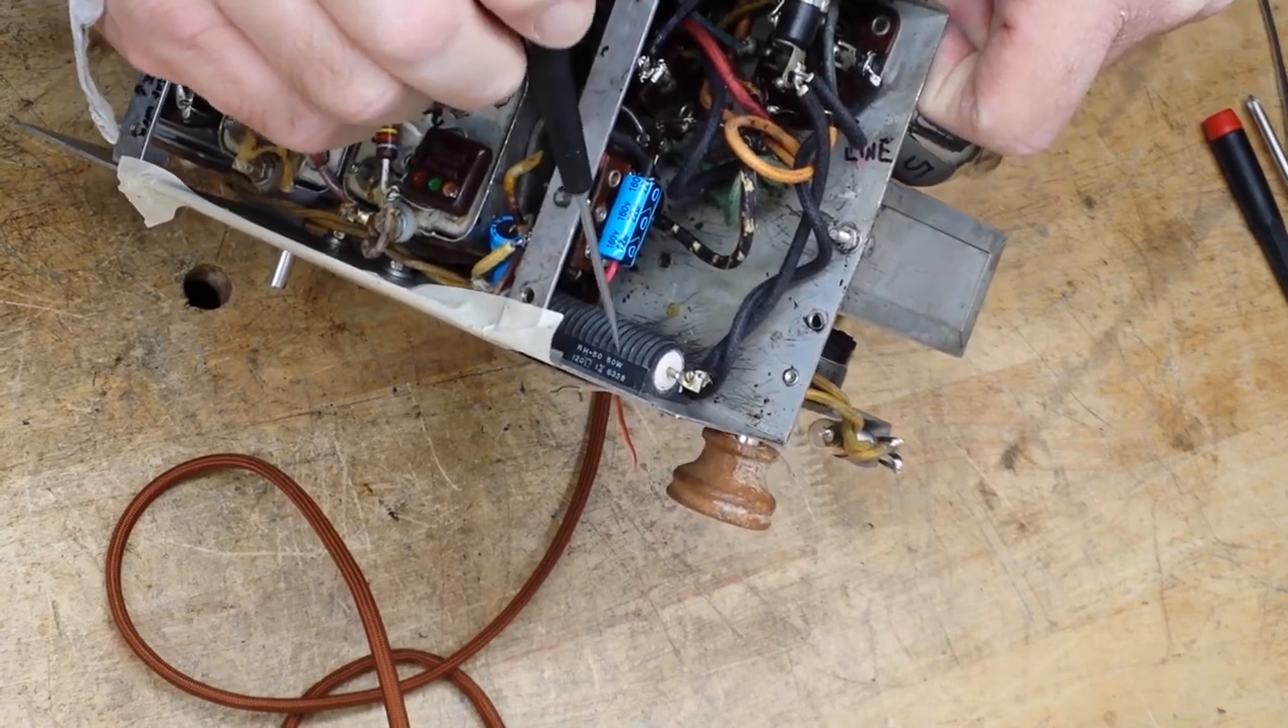I did put, I did put a line voltage, I'm sorry, I did put a substitute for the ballast resistor right here. This 120 ohm 50 watt resistor is a sub for the ballast.